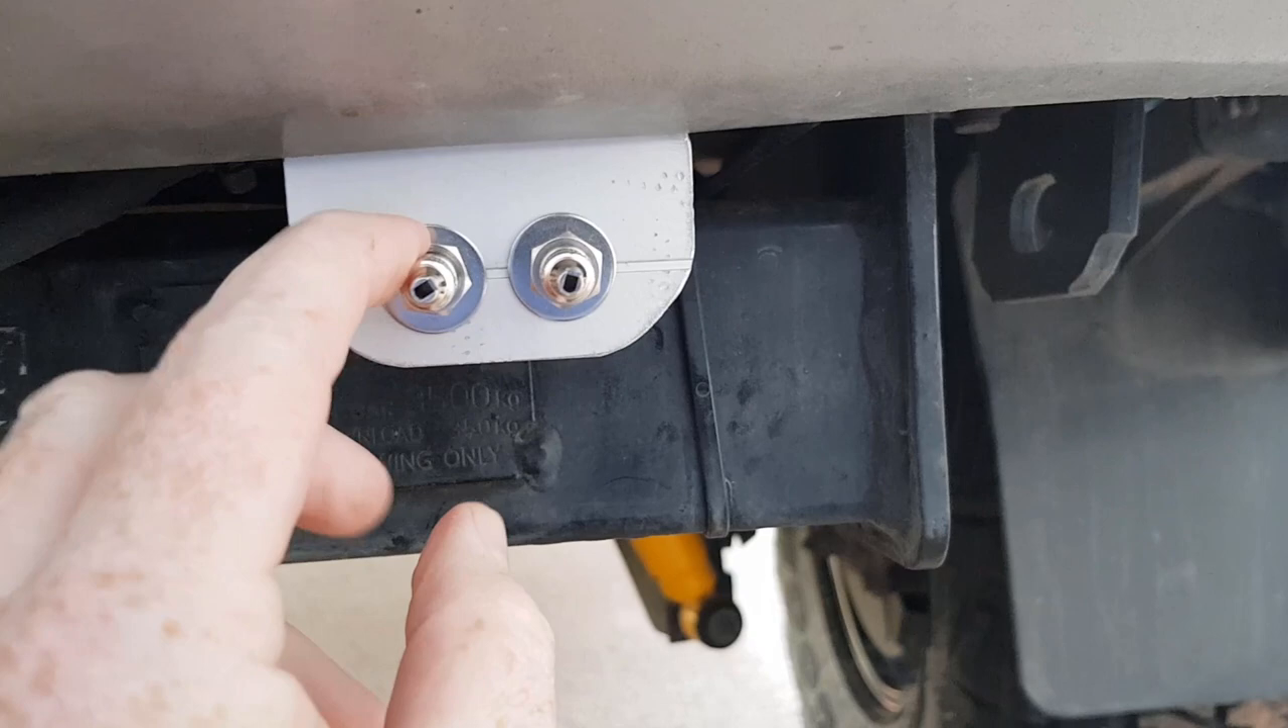As you can see I've got the valves just mounted here. And obviously this is the left hand side. And that's the right hand side of the vehicle.